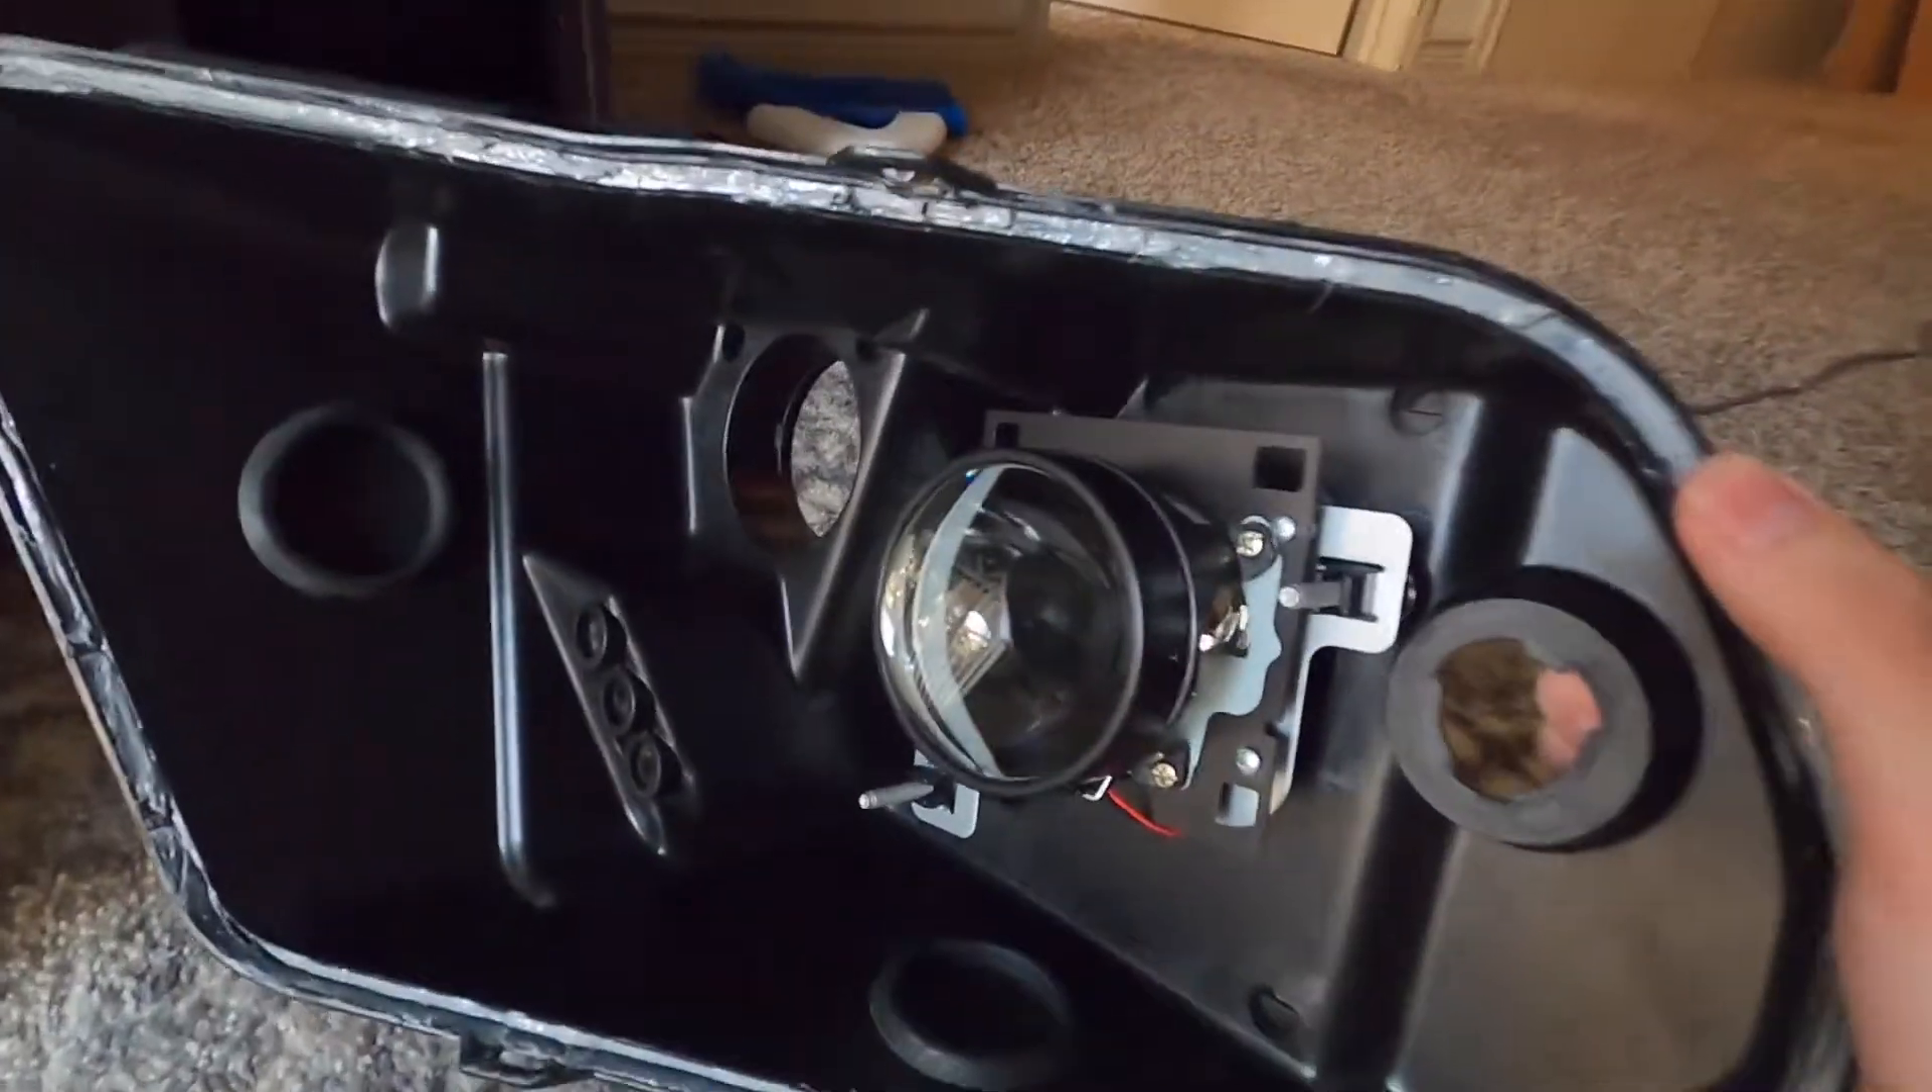So here is the projector all mounted up.